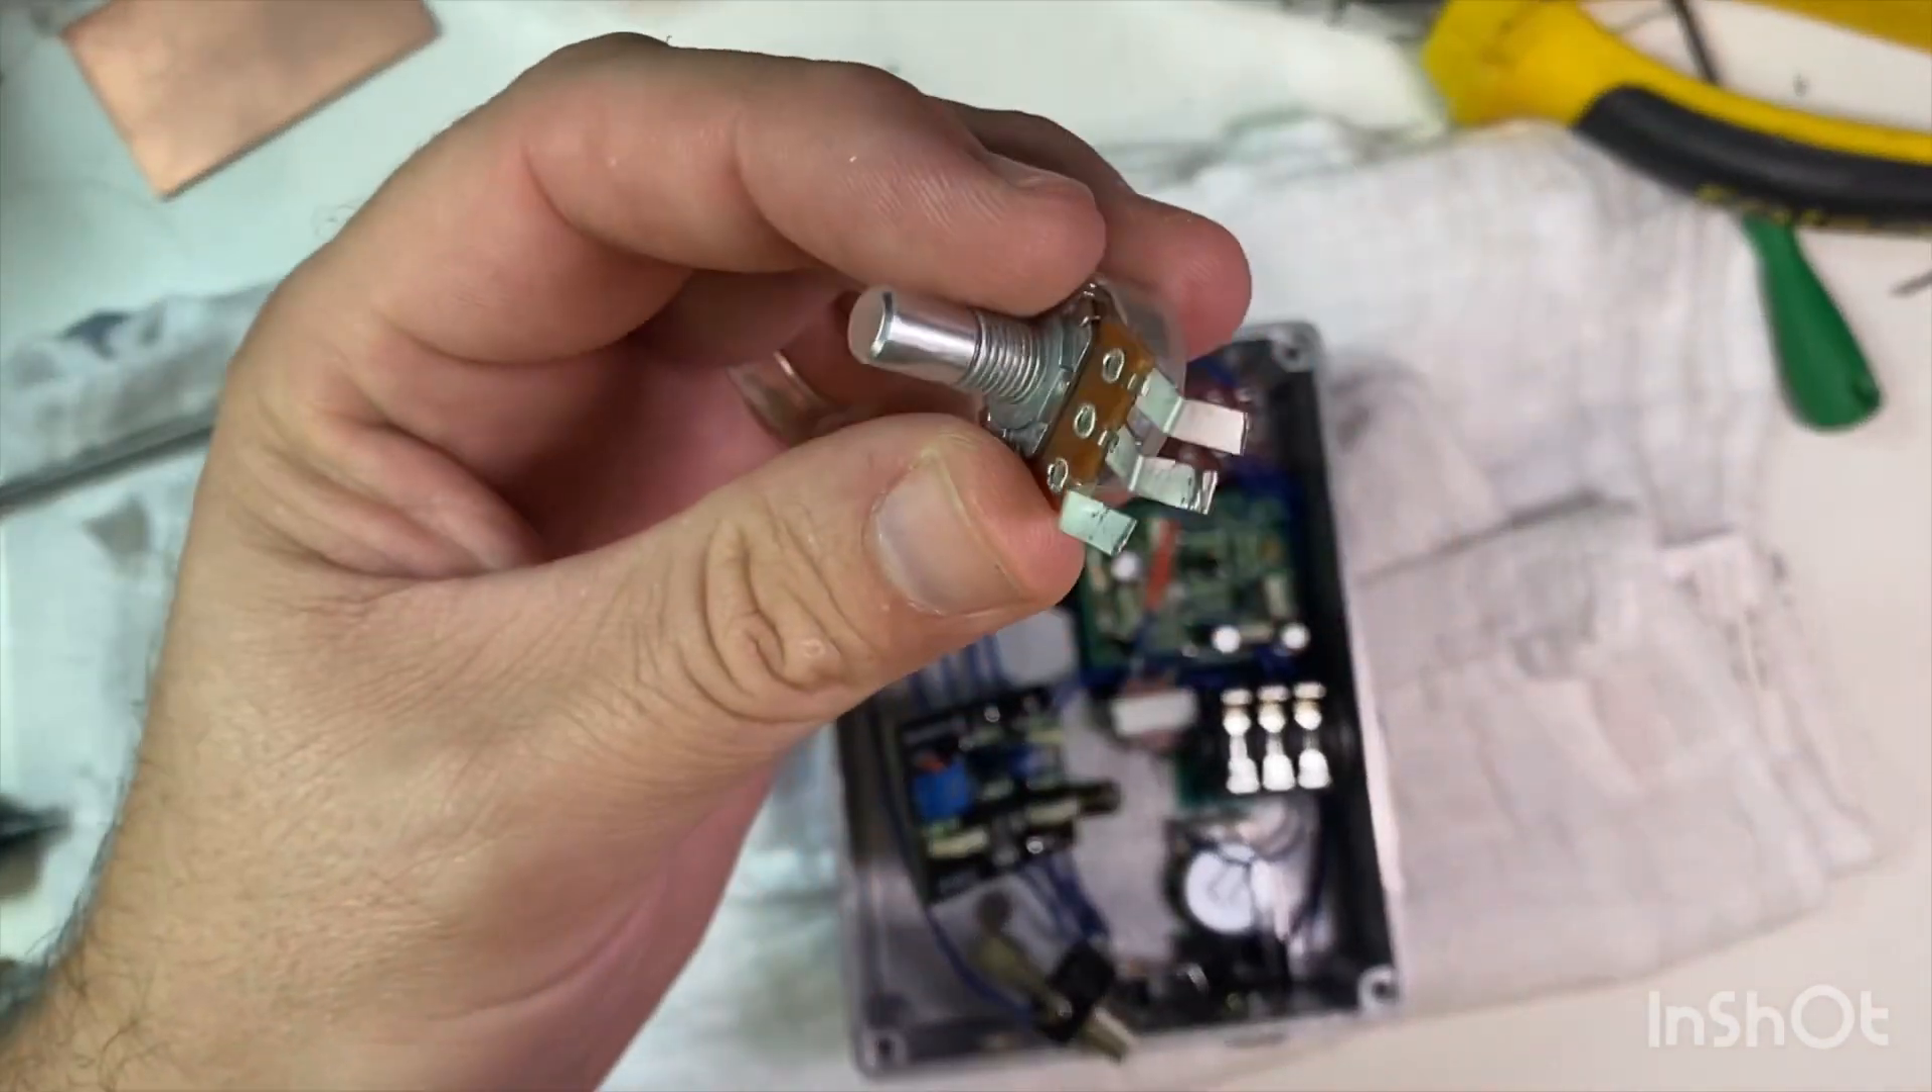So what I've had to do here was actually snip the potentiometer off.